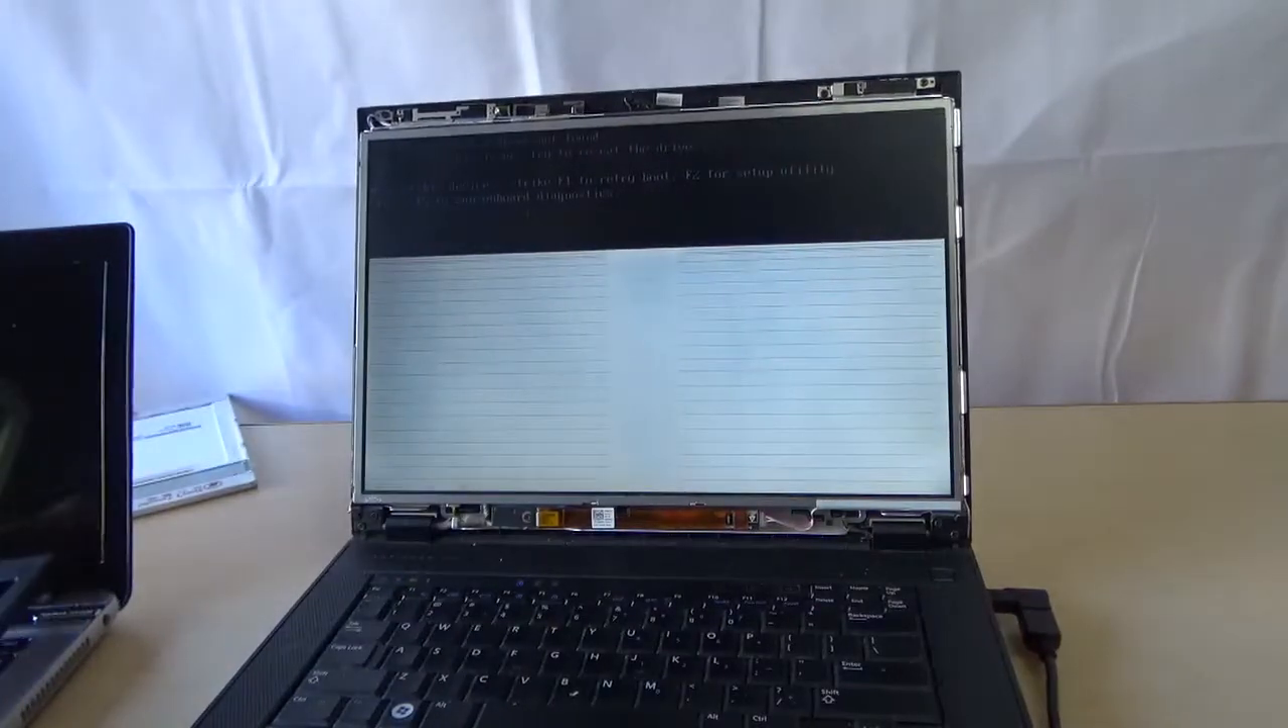So there we go got the bezel off.